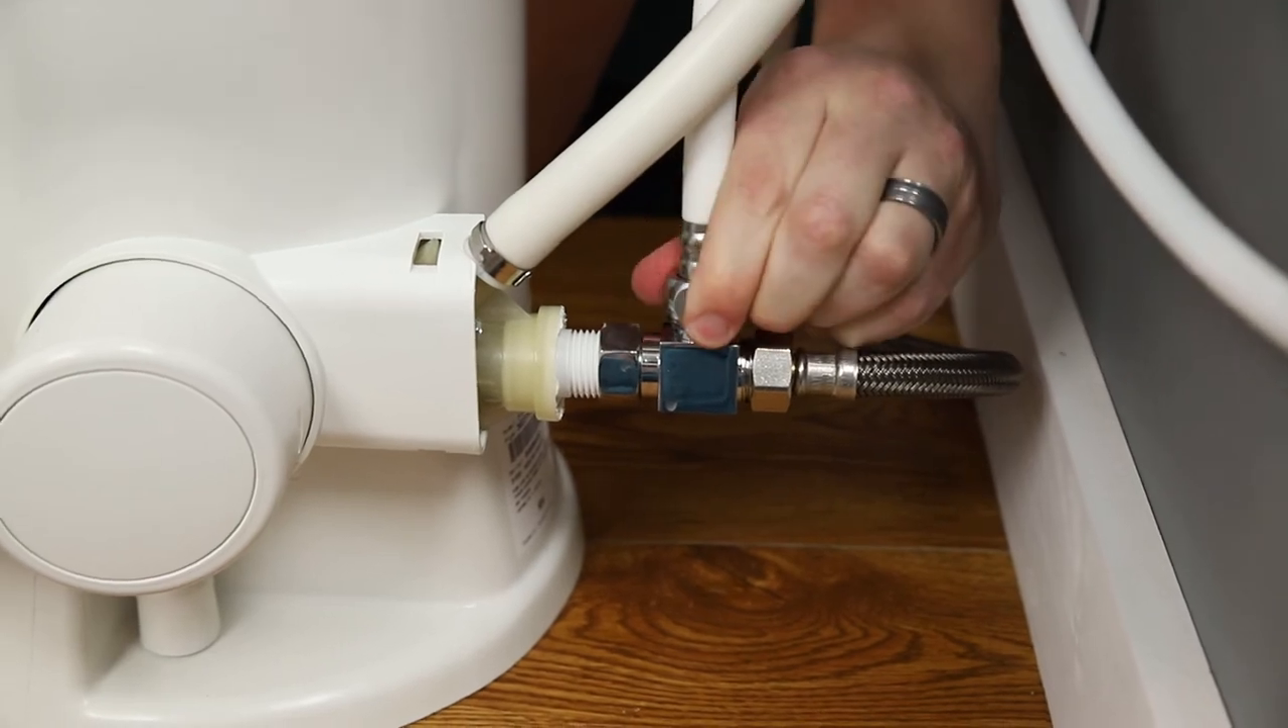So now we've got the water hookup all set up.